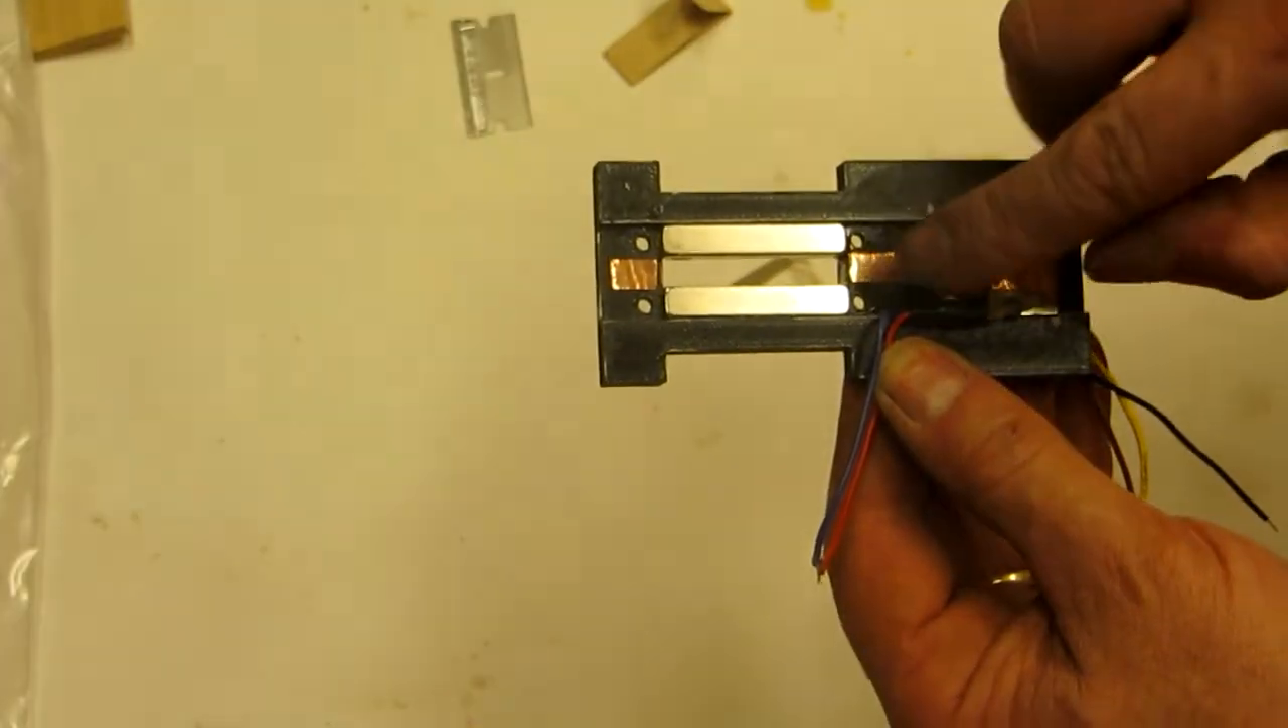So here we have our copper foil on. It's got an adhesive back so it sticks.